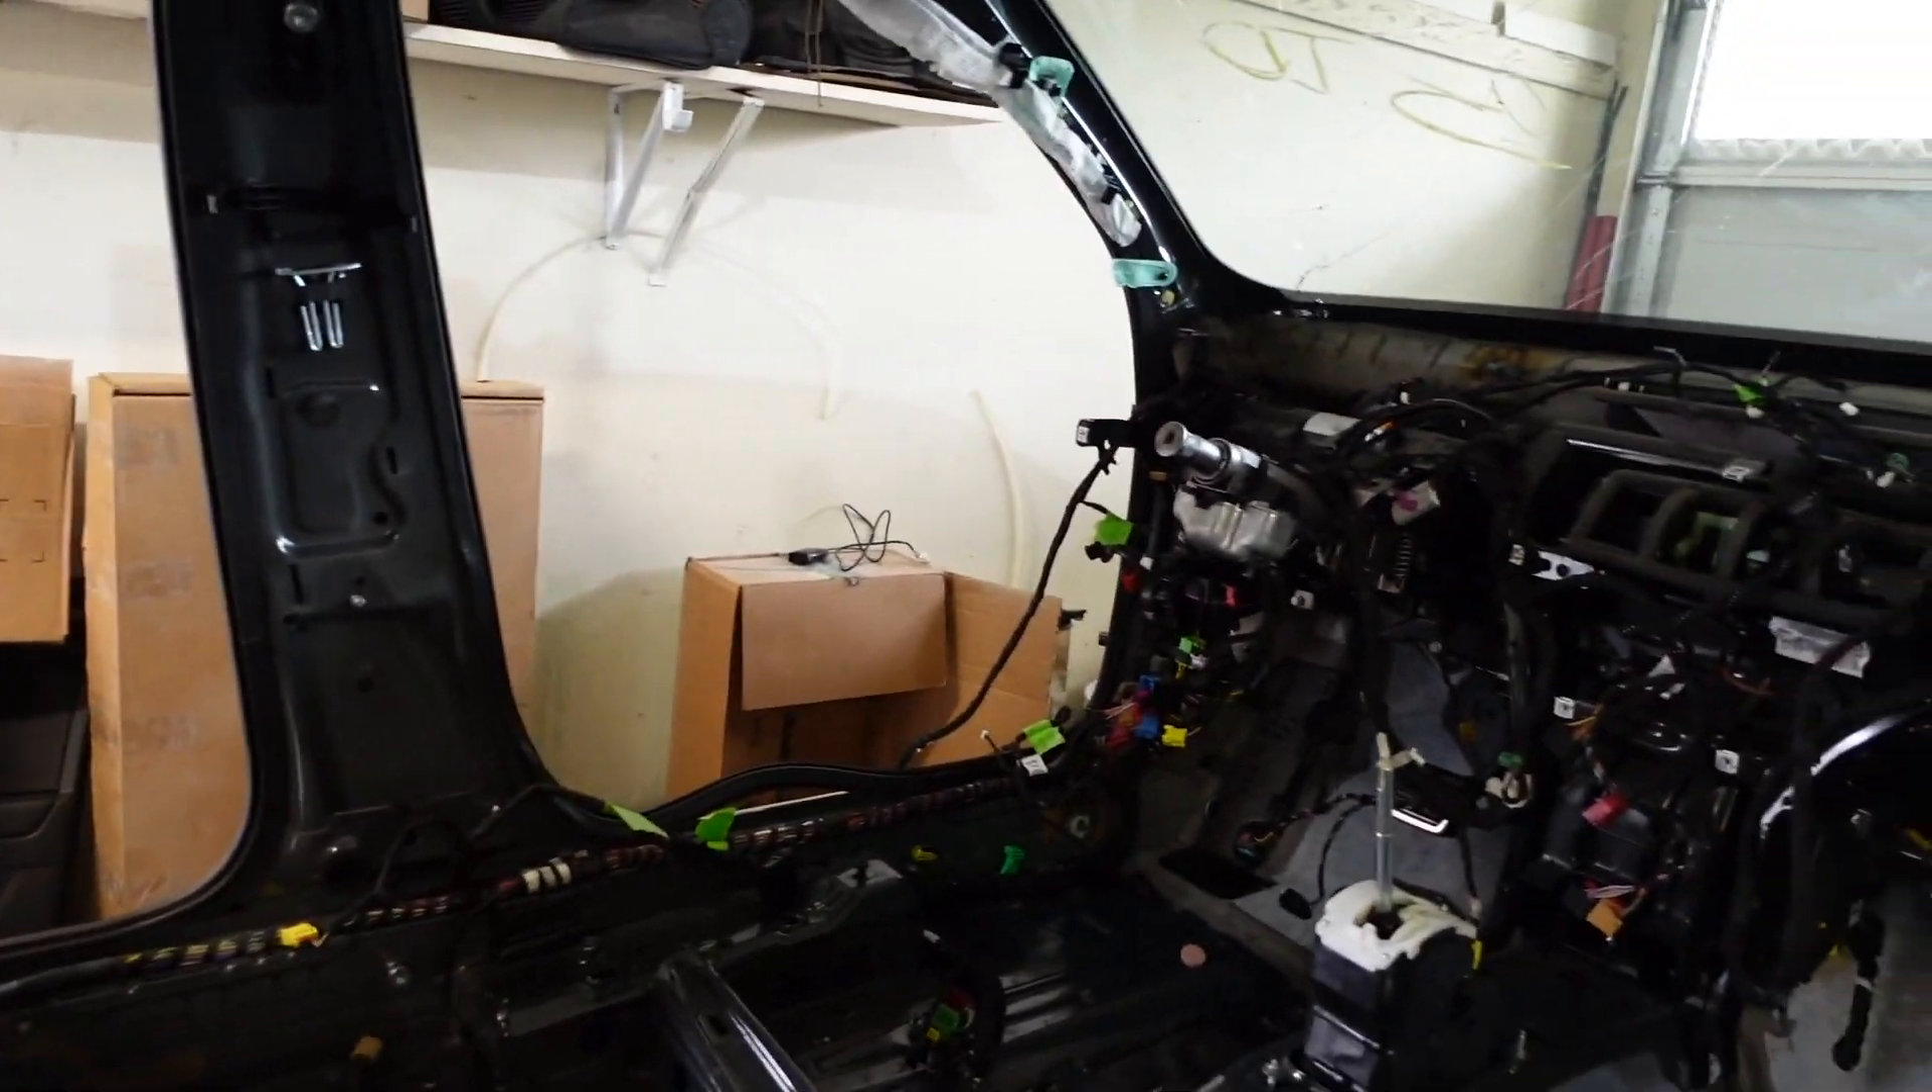As you can see this car is mostly taken apart.